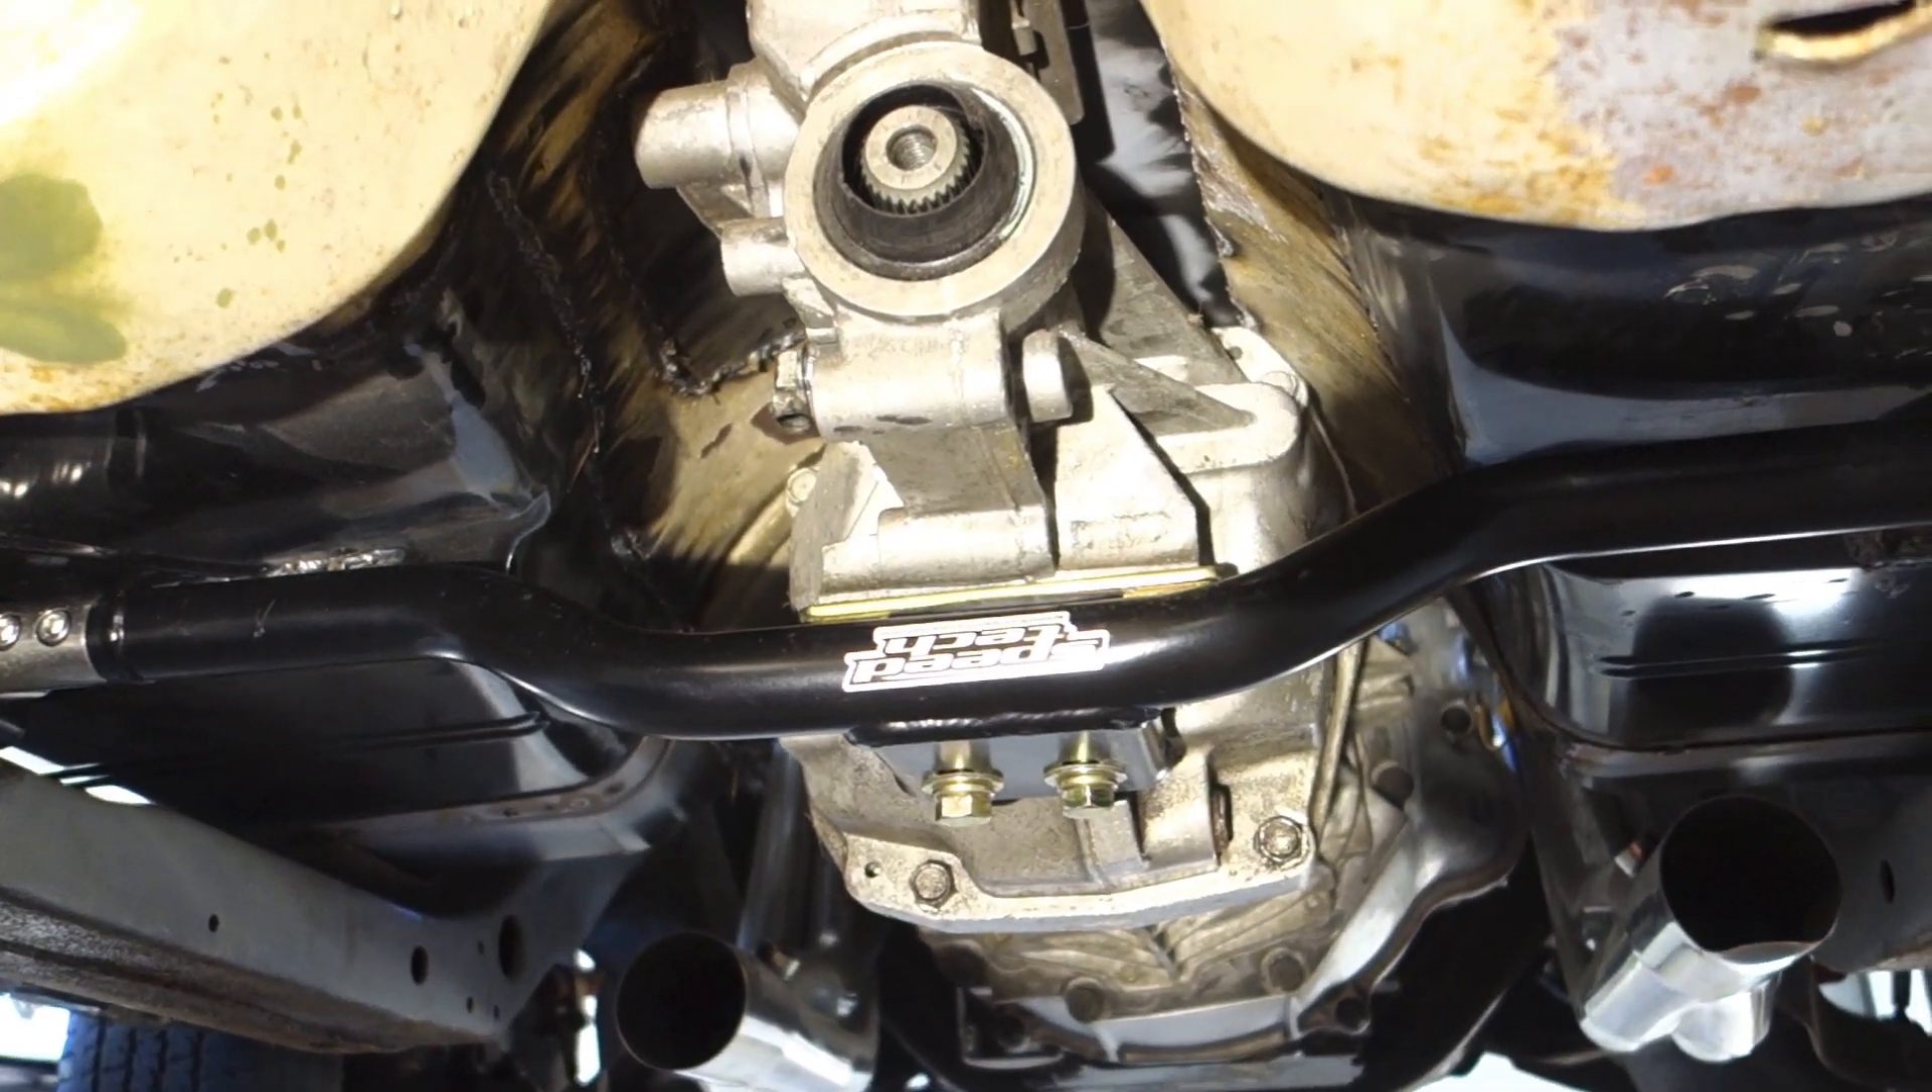All right, so you can see the transmission cross member is attached to the transmission.